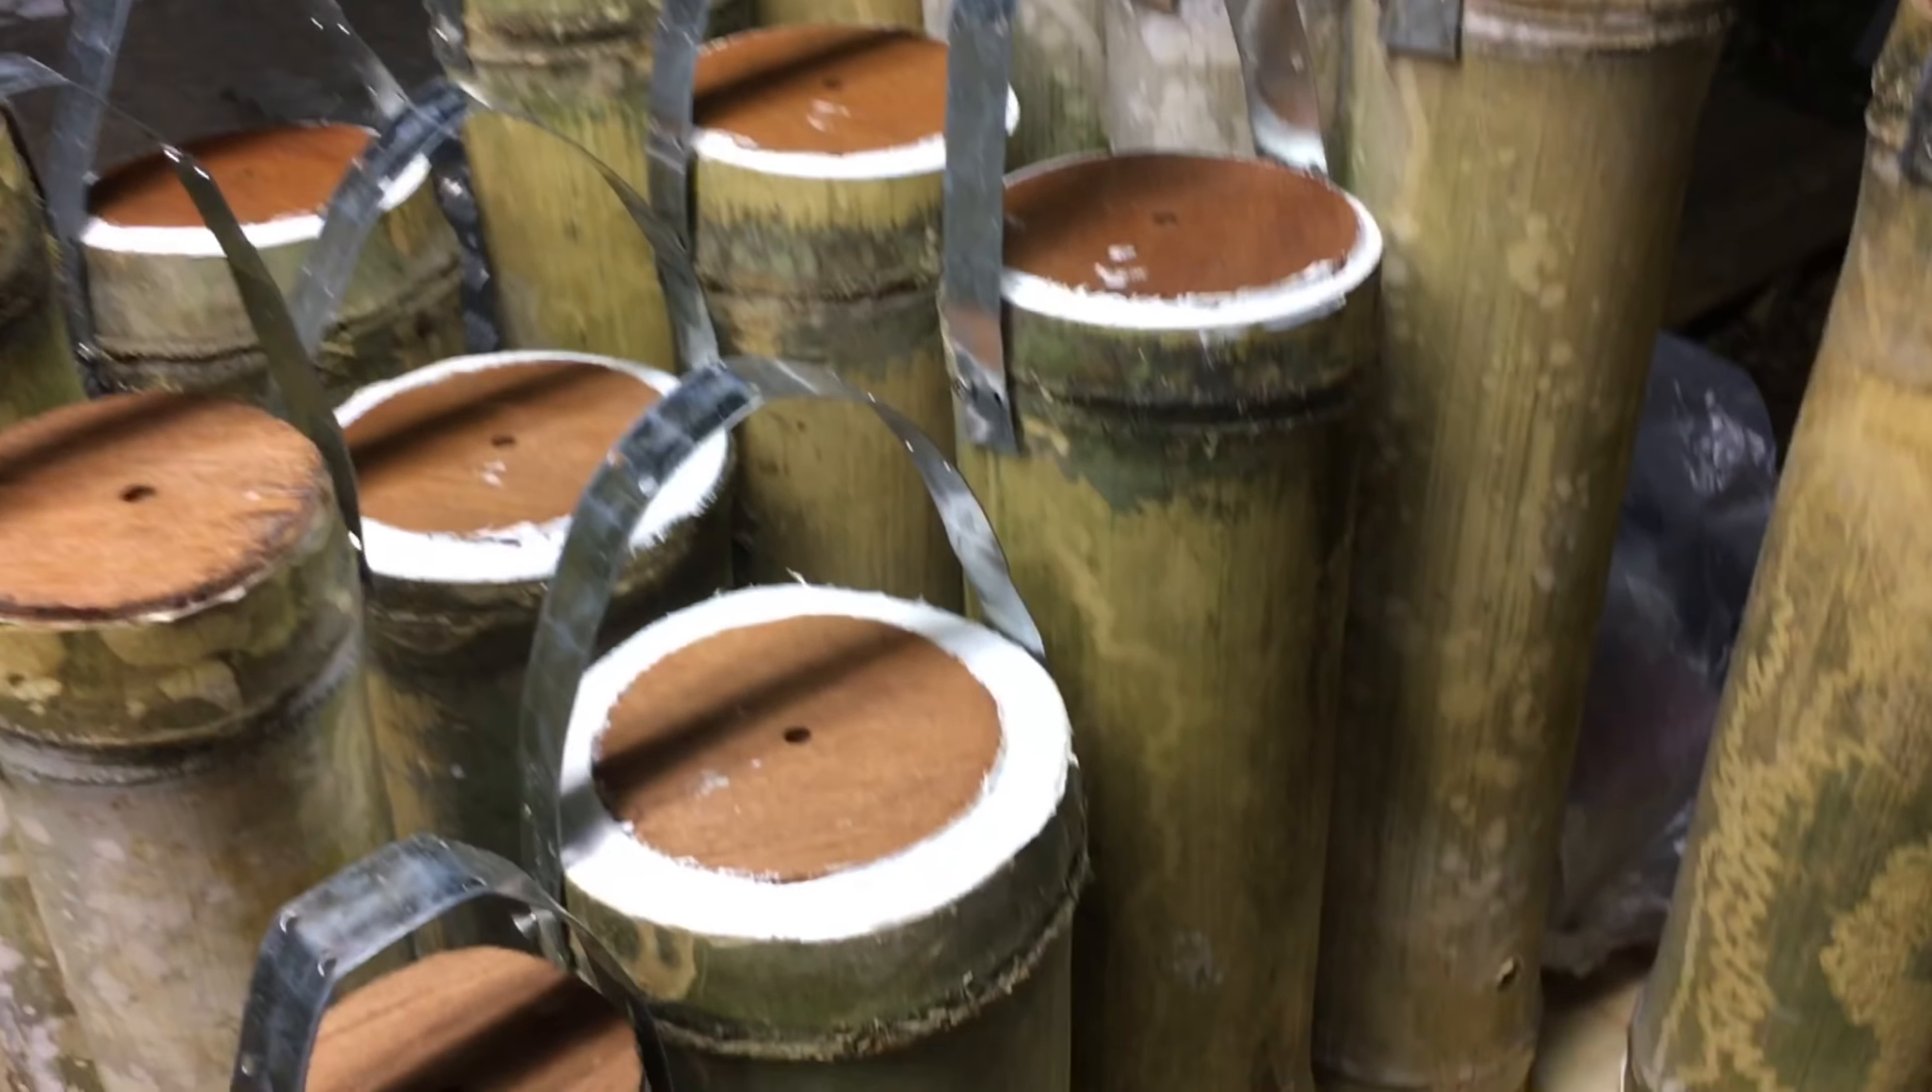All the straps are on the hives.